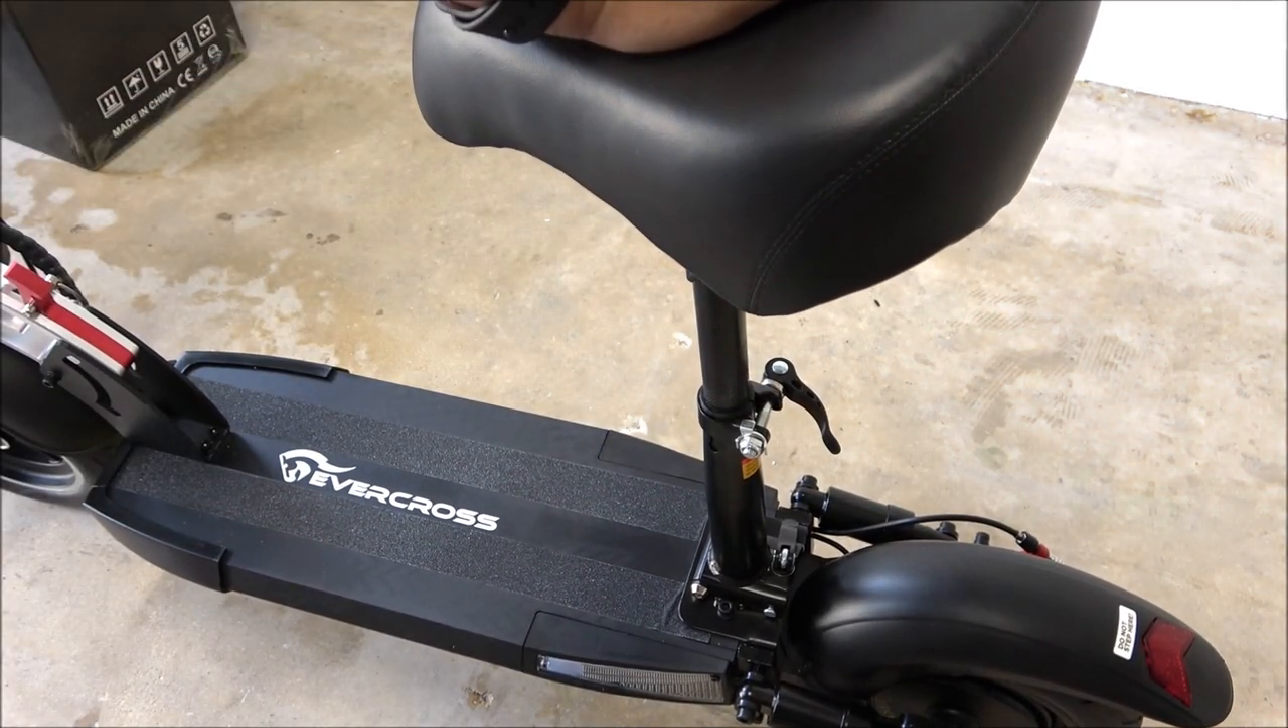We have the seat all set up and ready to go.